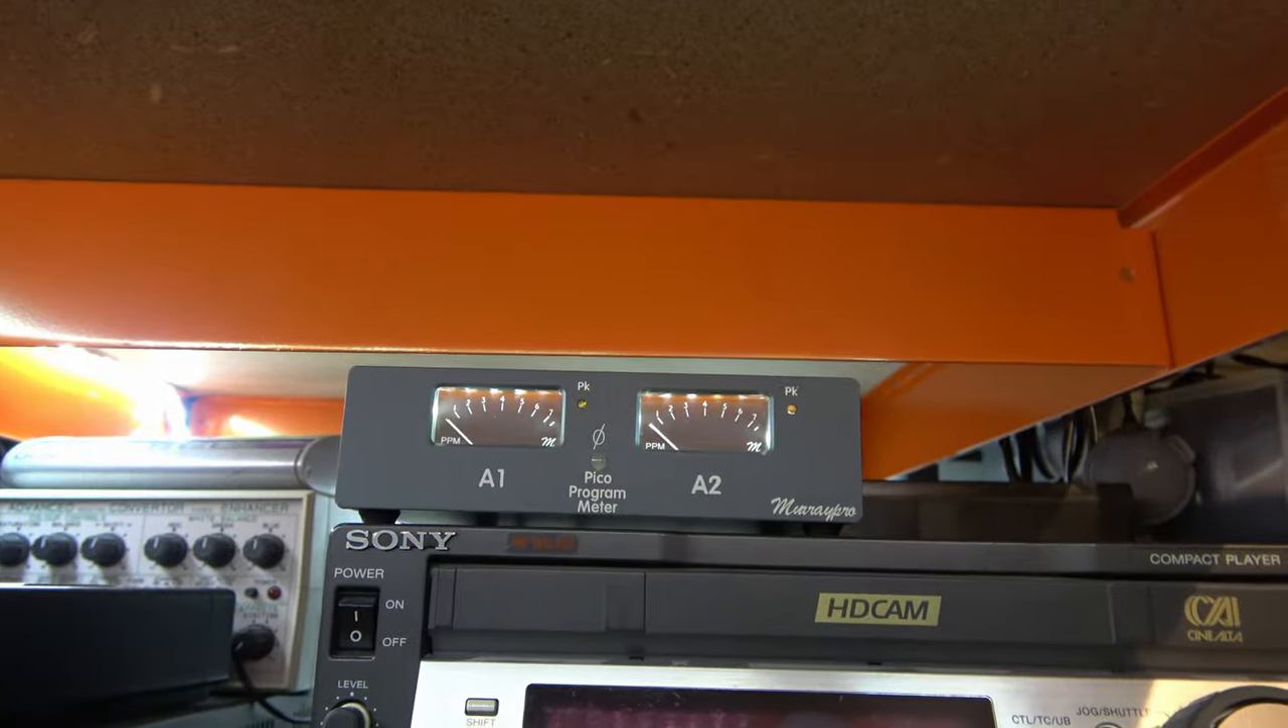Okay, so I have the ppm meter now installed here.